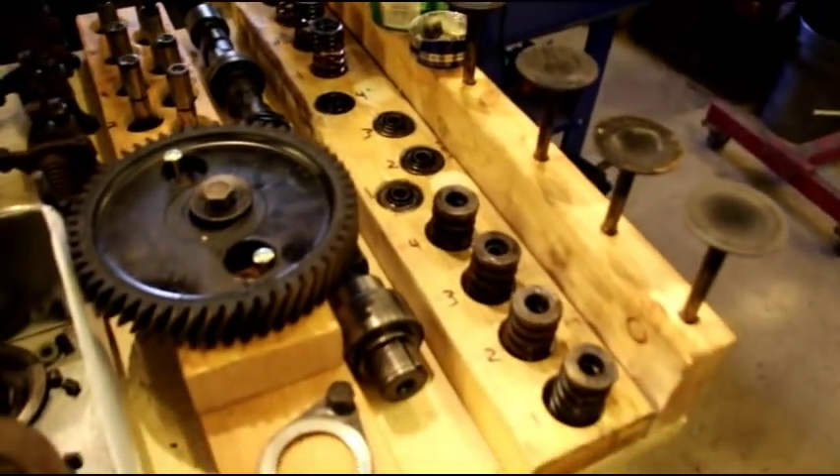So here is the valves I just took out everything is in its proper place here.